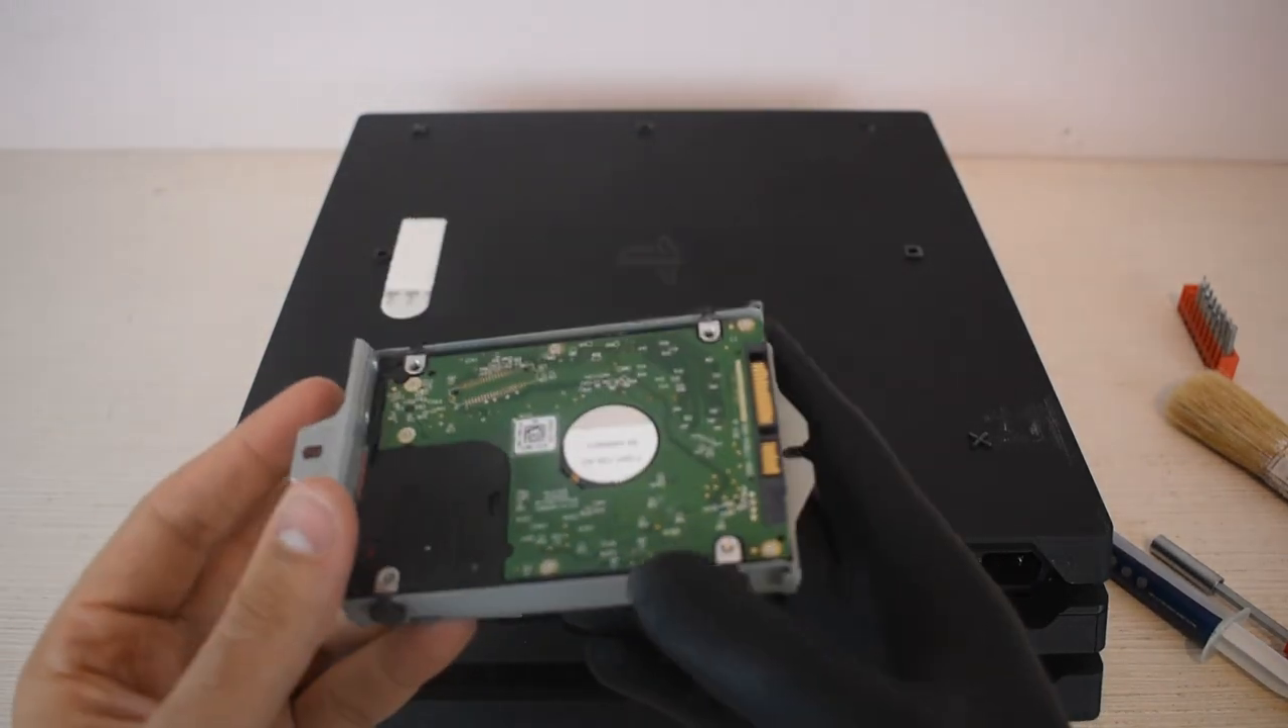So we've removed the hard drive here, let's put this on the side.